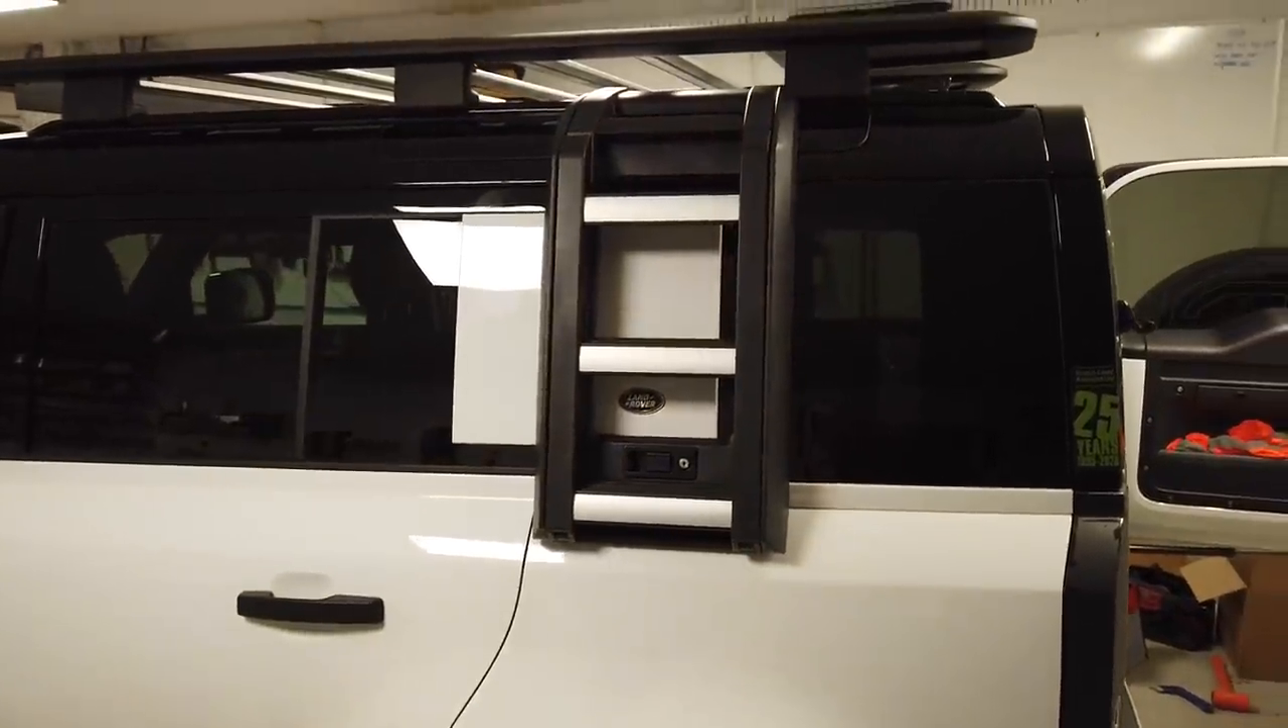Well there we go ladder all installed all ready to go.